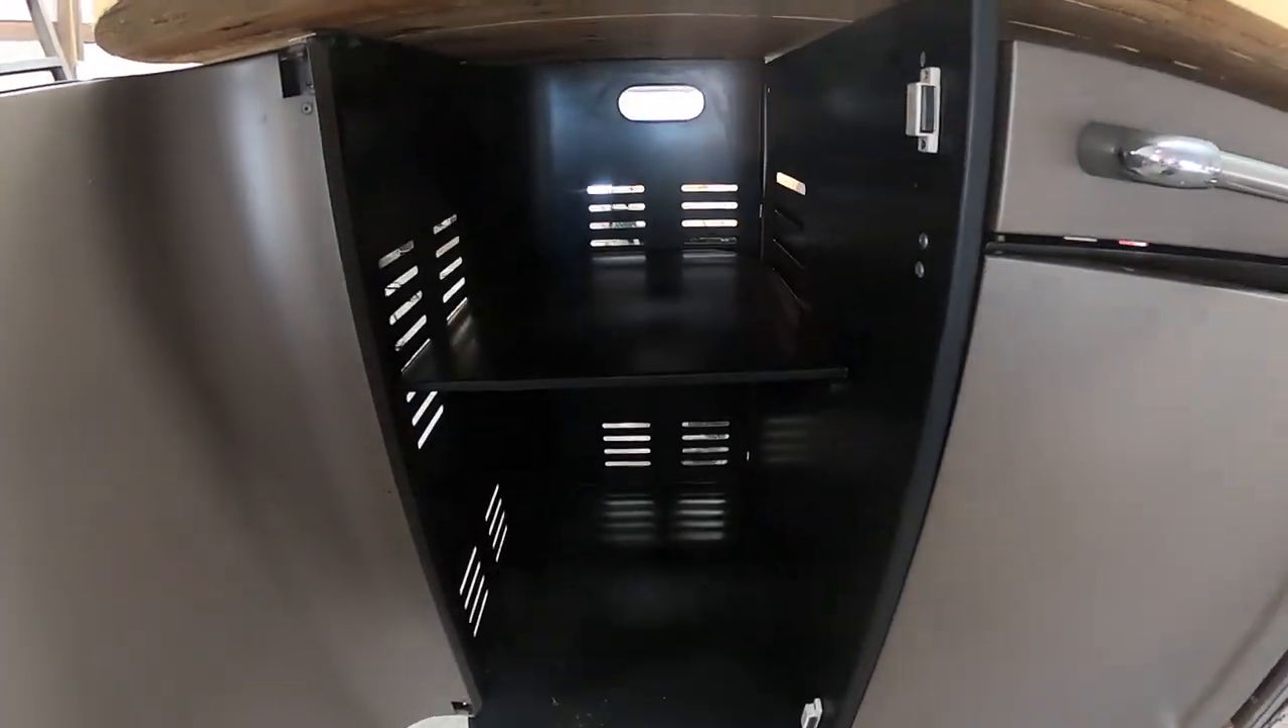All the doors mounted. Got the shelves in it.